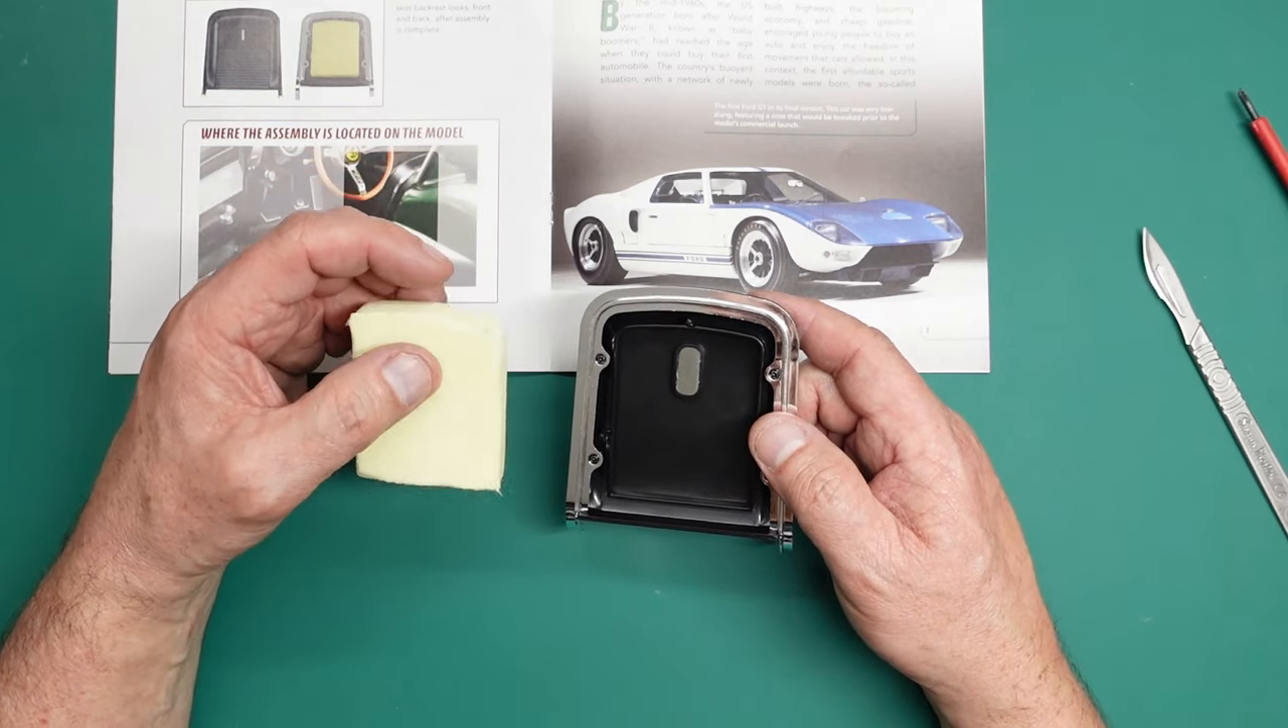Note the padding is left loose for now and will be attached at a later stage of assembly.